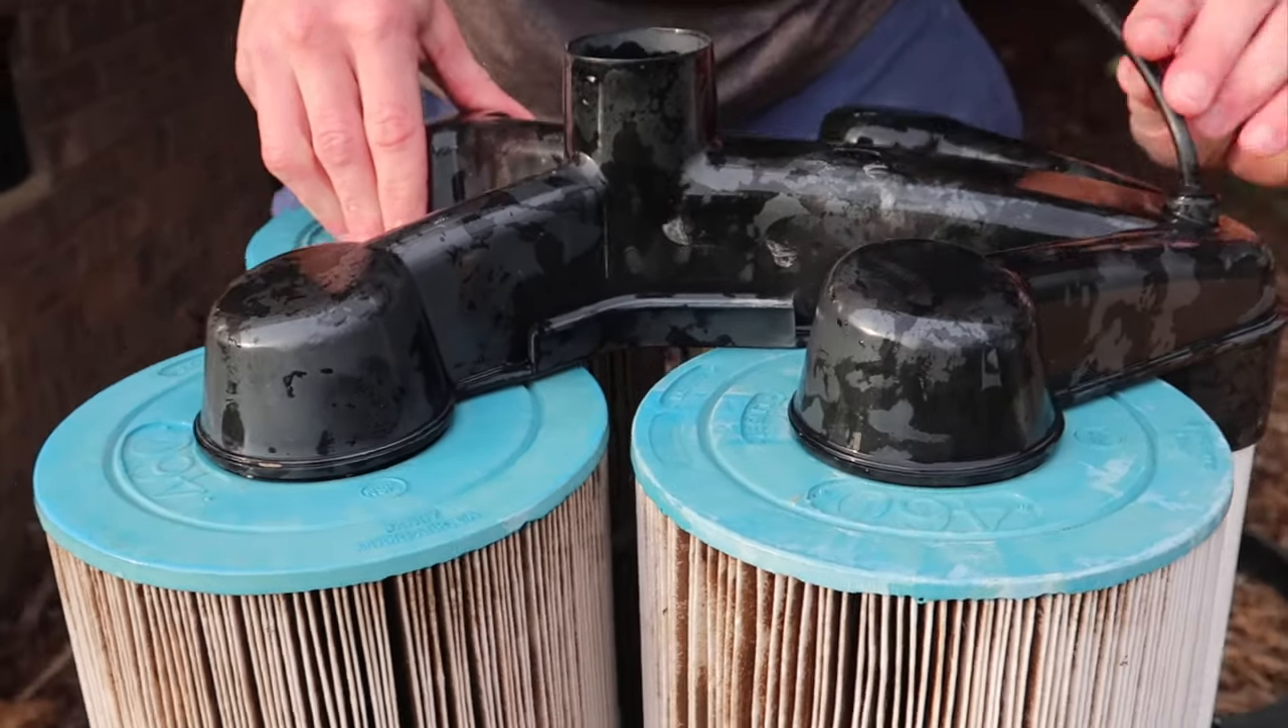So now you see it's flat on the tops of each of these cartridges.